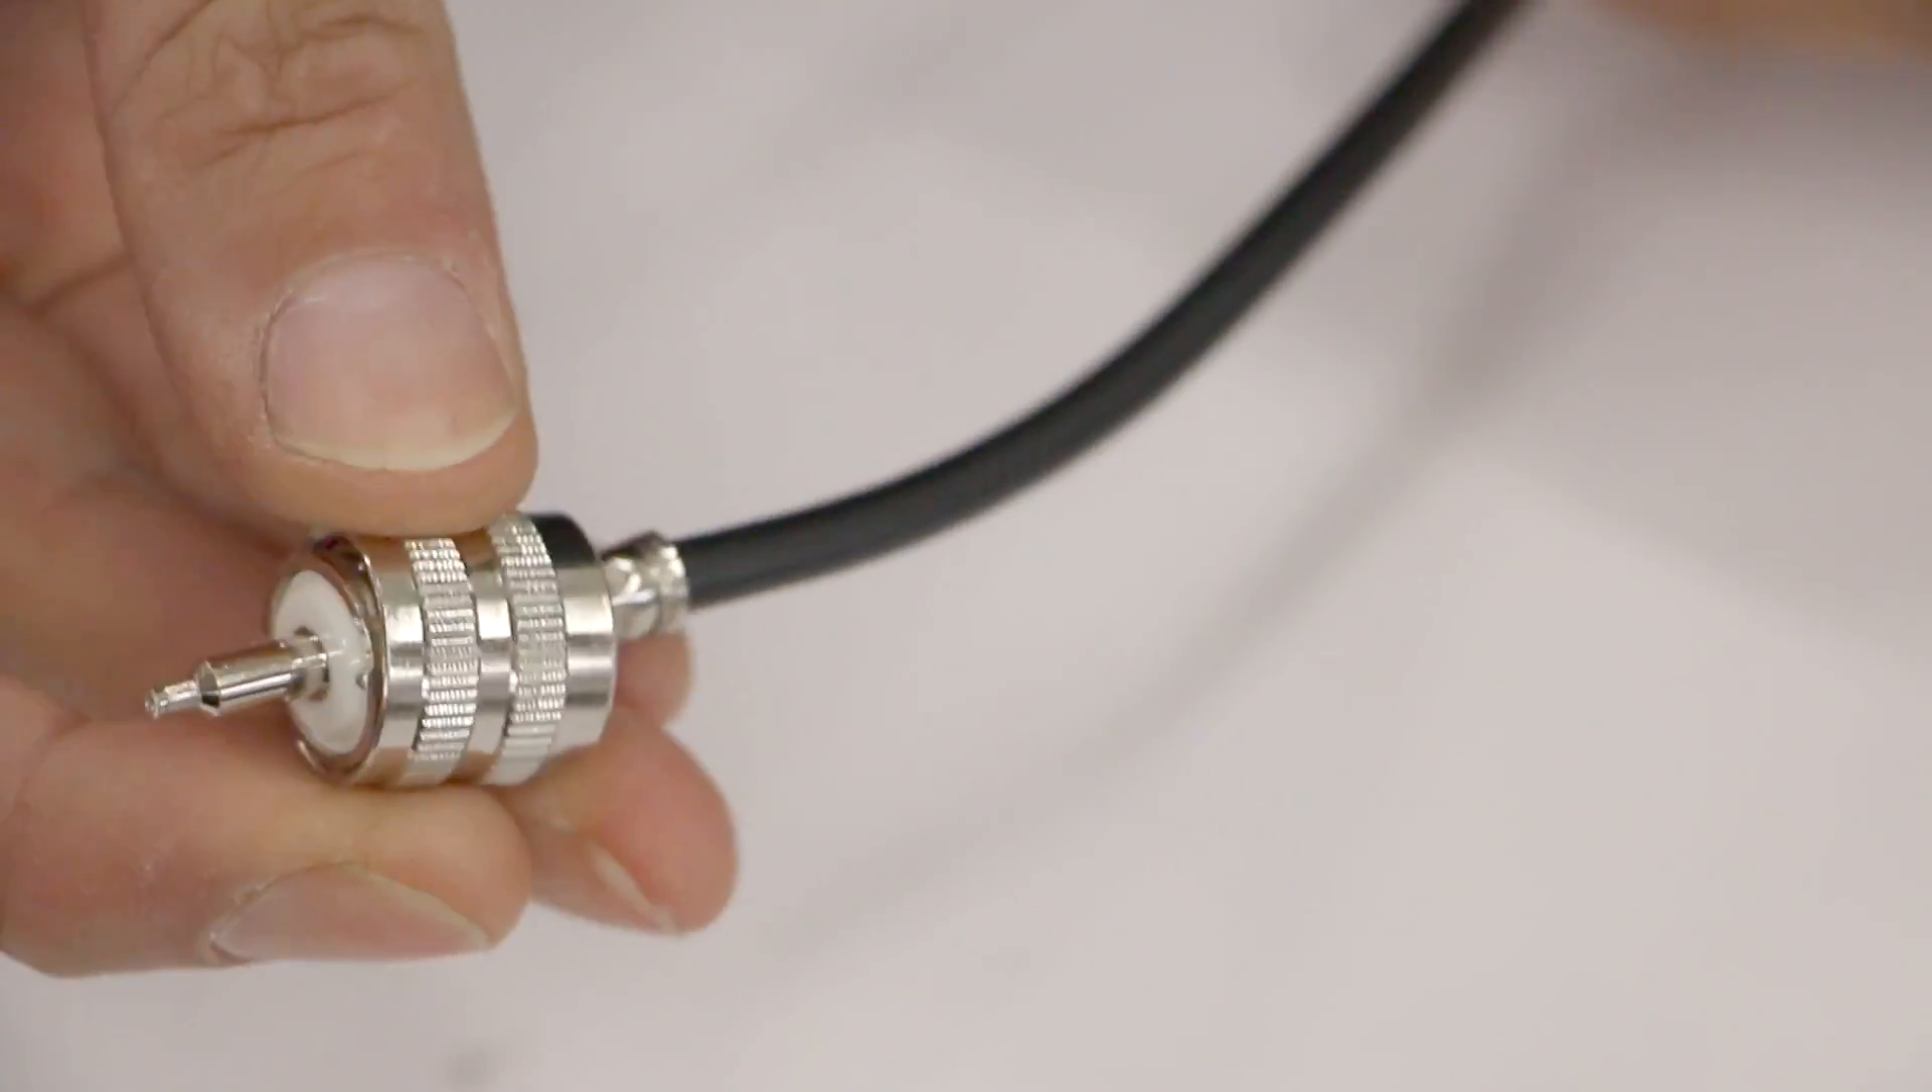You've just installed a UHF connector on your coax cable.